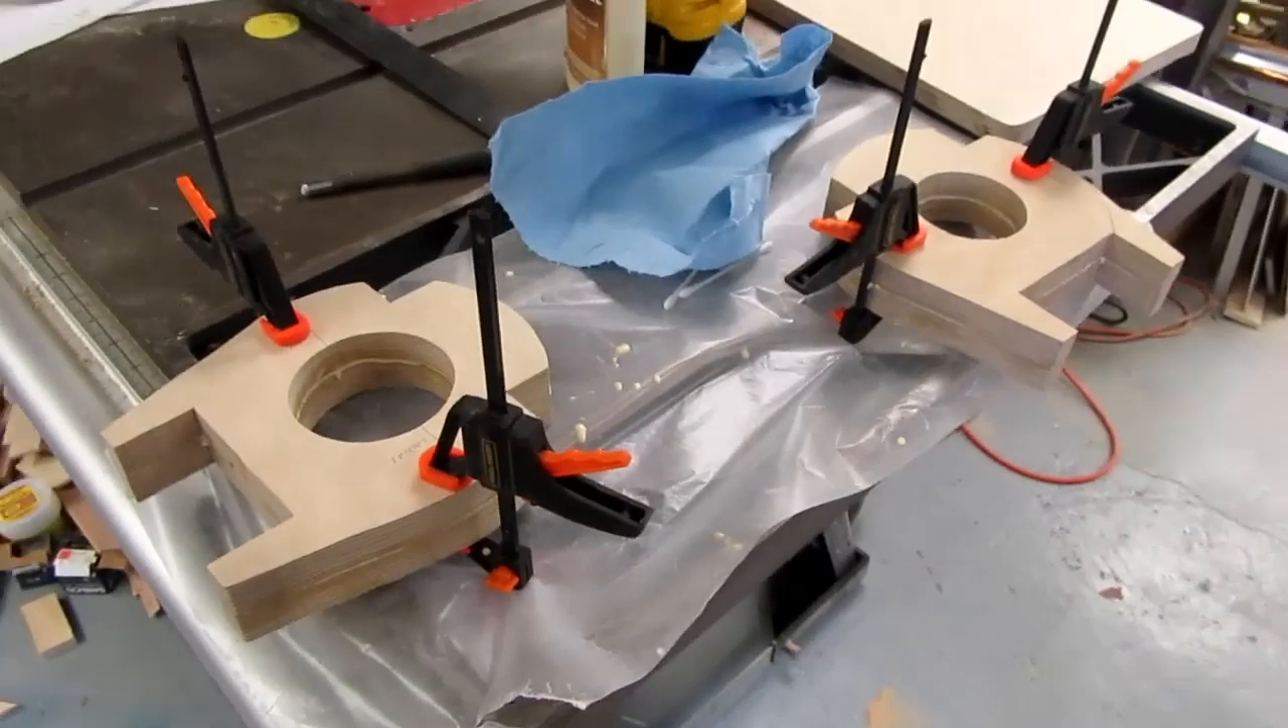Okay so both swivel plates are glued up.